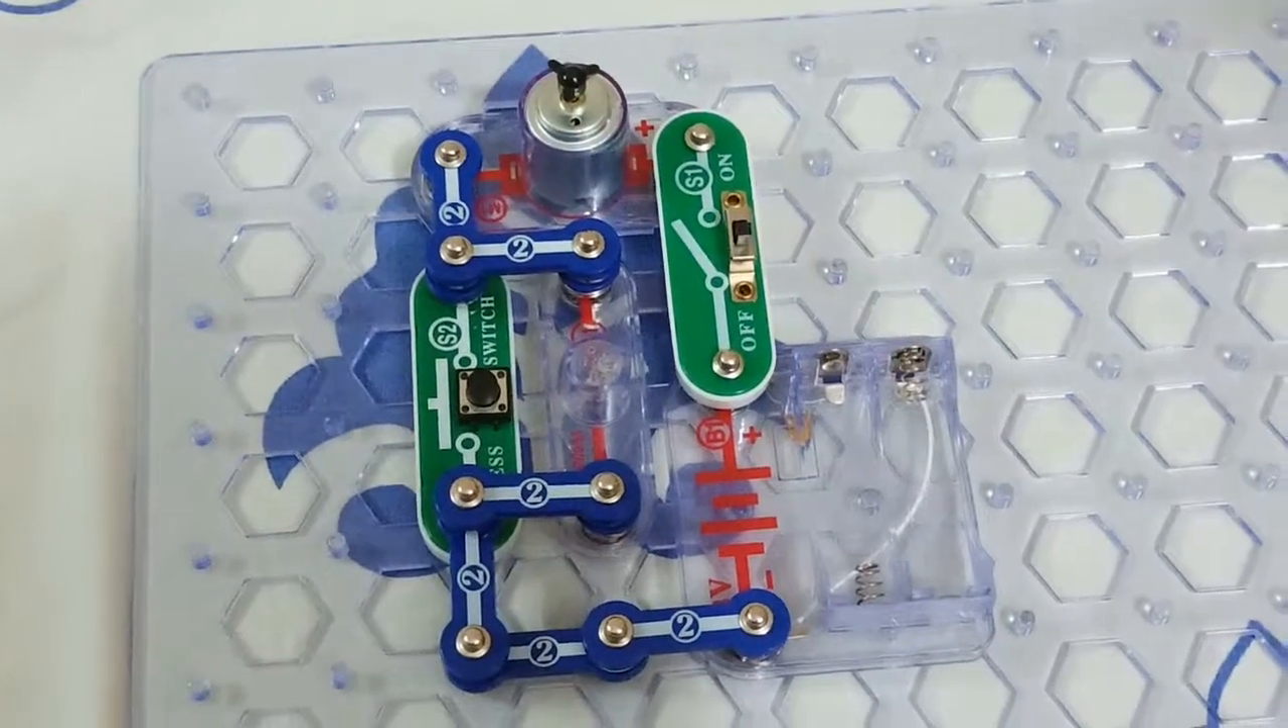यह देखिए बिल्कुल रेडी हो चुका है बस अब हमें बैटरीज लगानी है और फैन लगाना है।